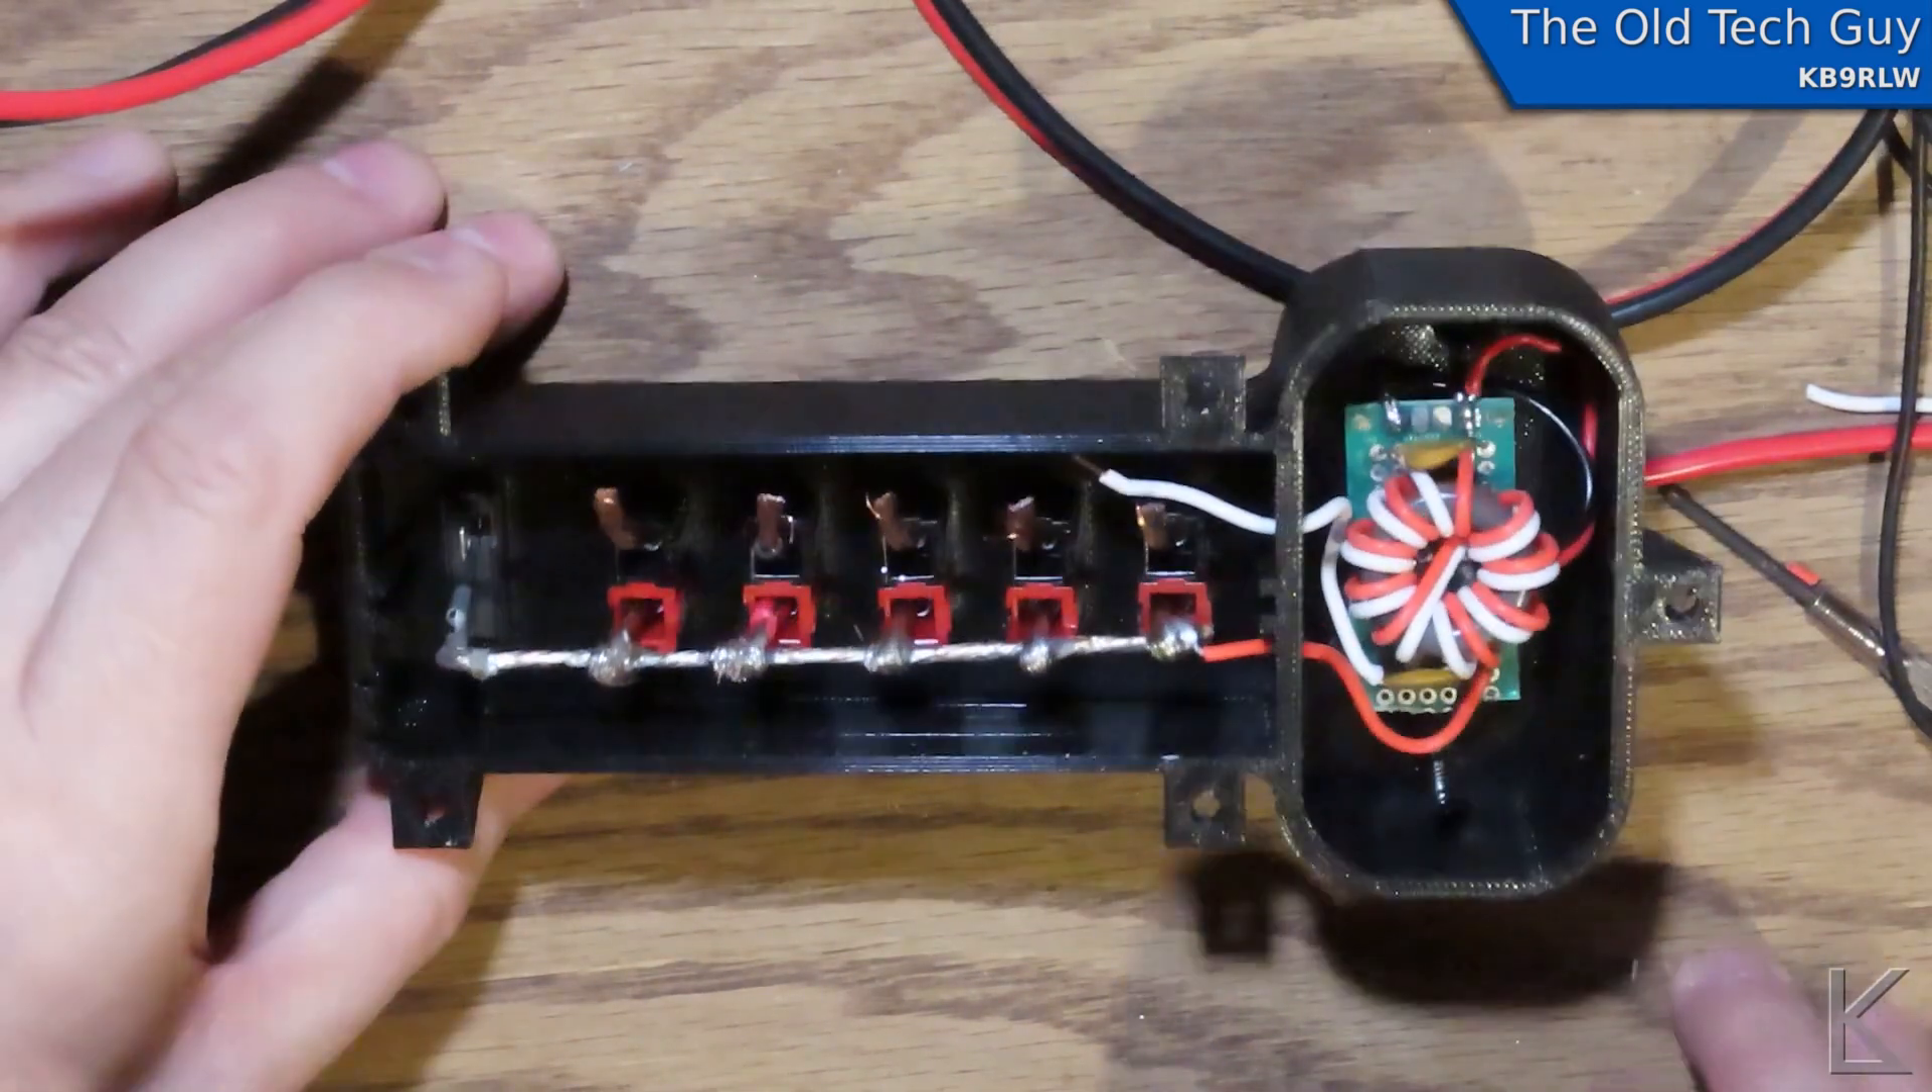The filter board tucks right in here real nice.